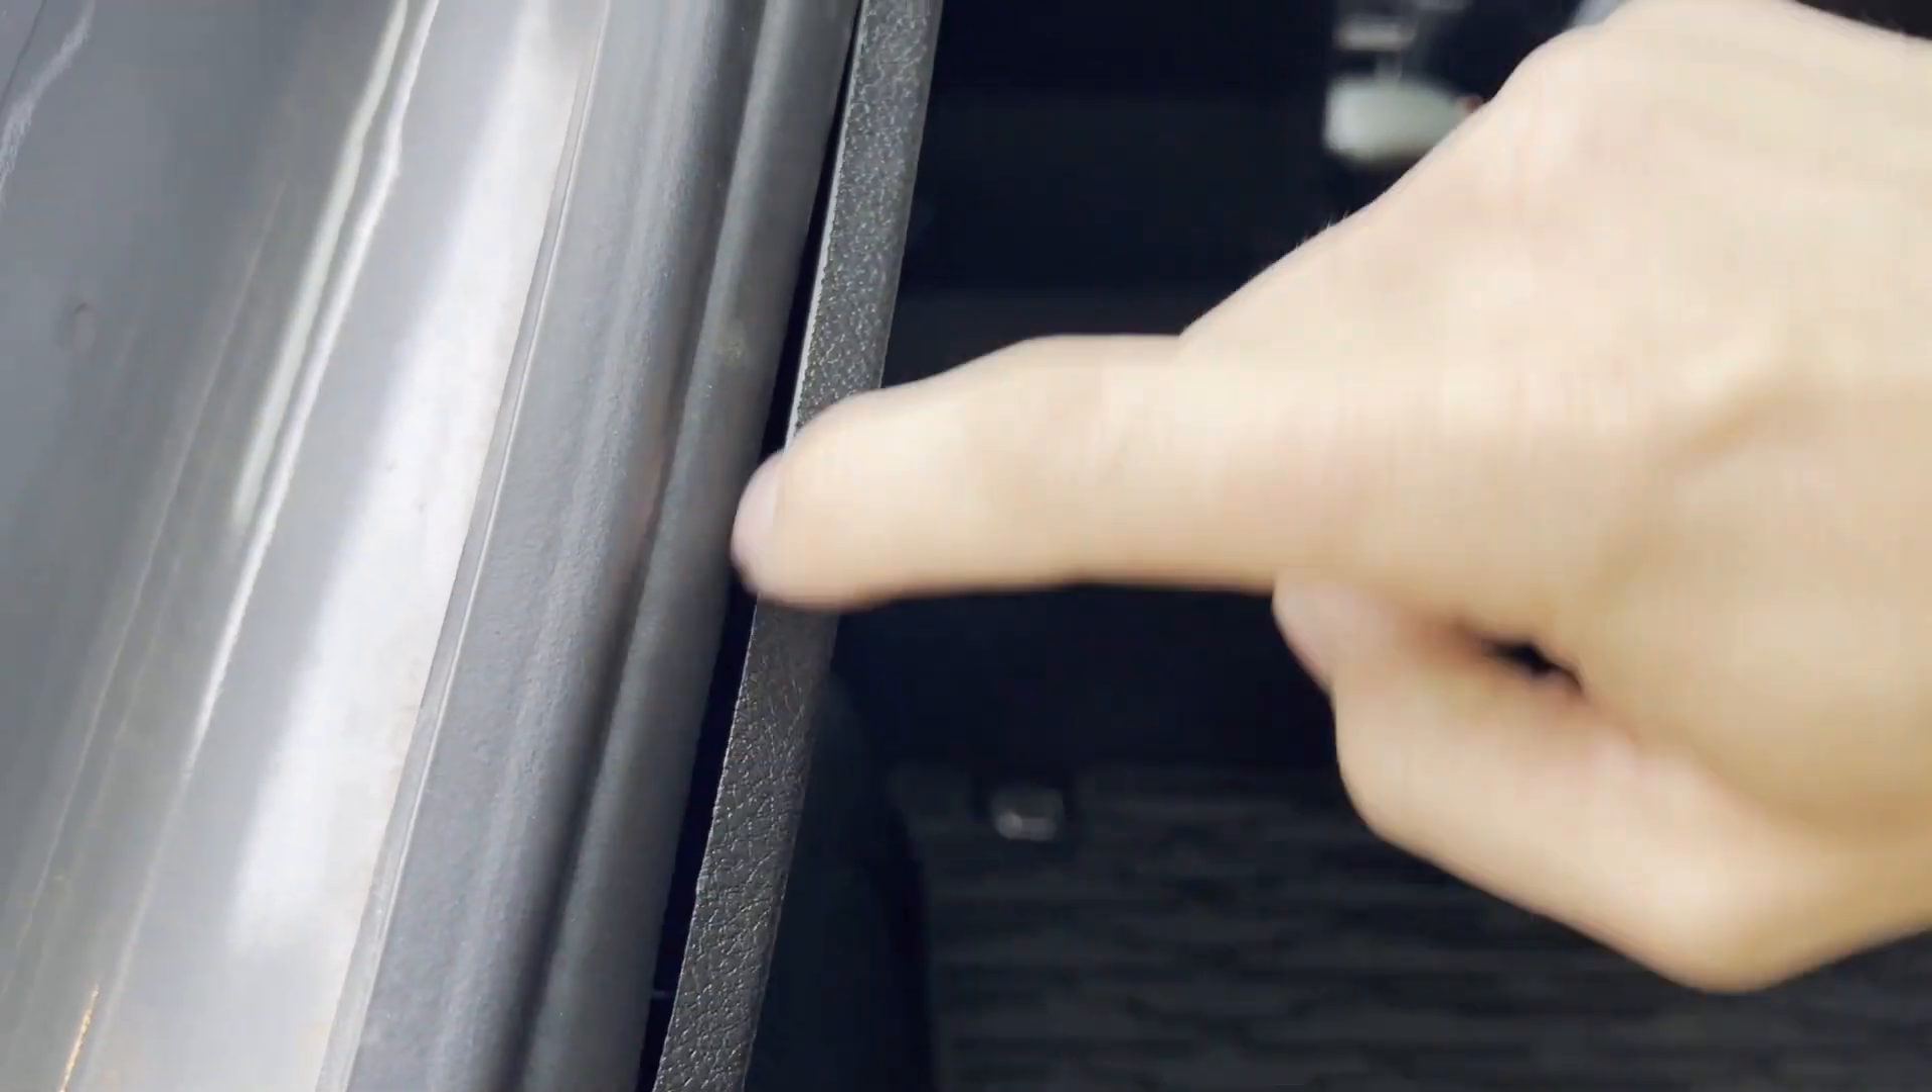And then over here big old gap between the panel and the weather strip.